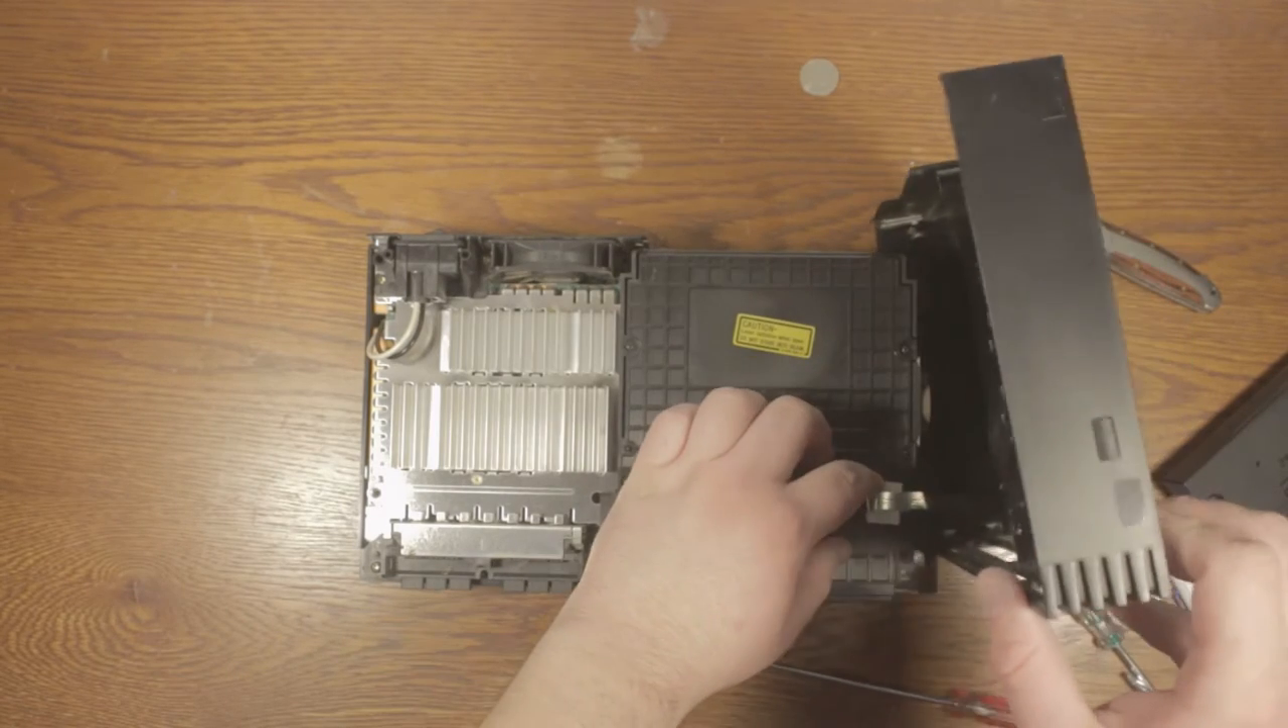So once you've properly cut up the little sticker now you can probably just lift it off like this and there you go top plate has been lifted off.